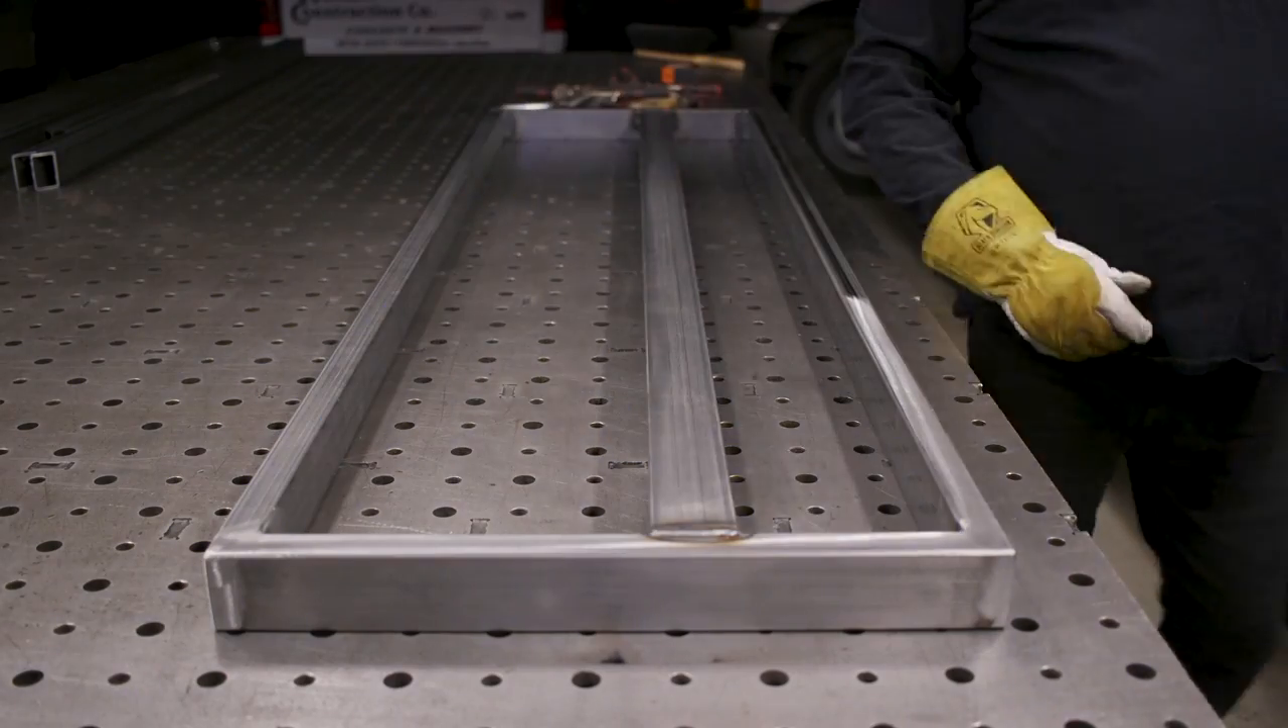All right, so what we're doing, if you take notice, I've got the 1x2 rectangular tubing on the outside frame standing up on end. On the inside, I've got the 1x2 laying flat and there's reasons for that.